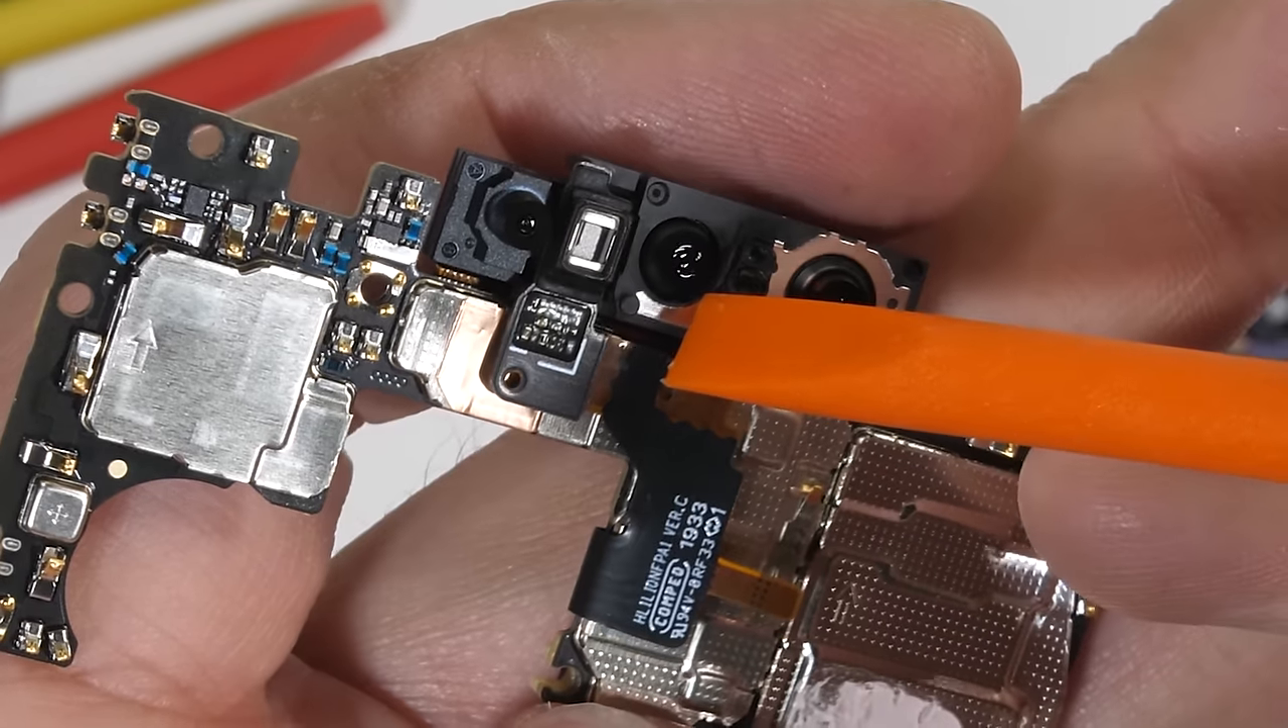The motherboard still has the front cameras attached with their Lego style ribbon connectors.